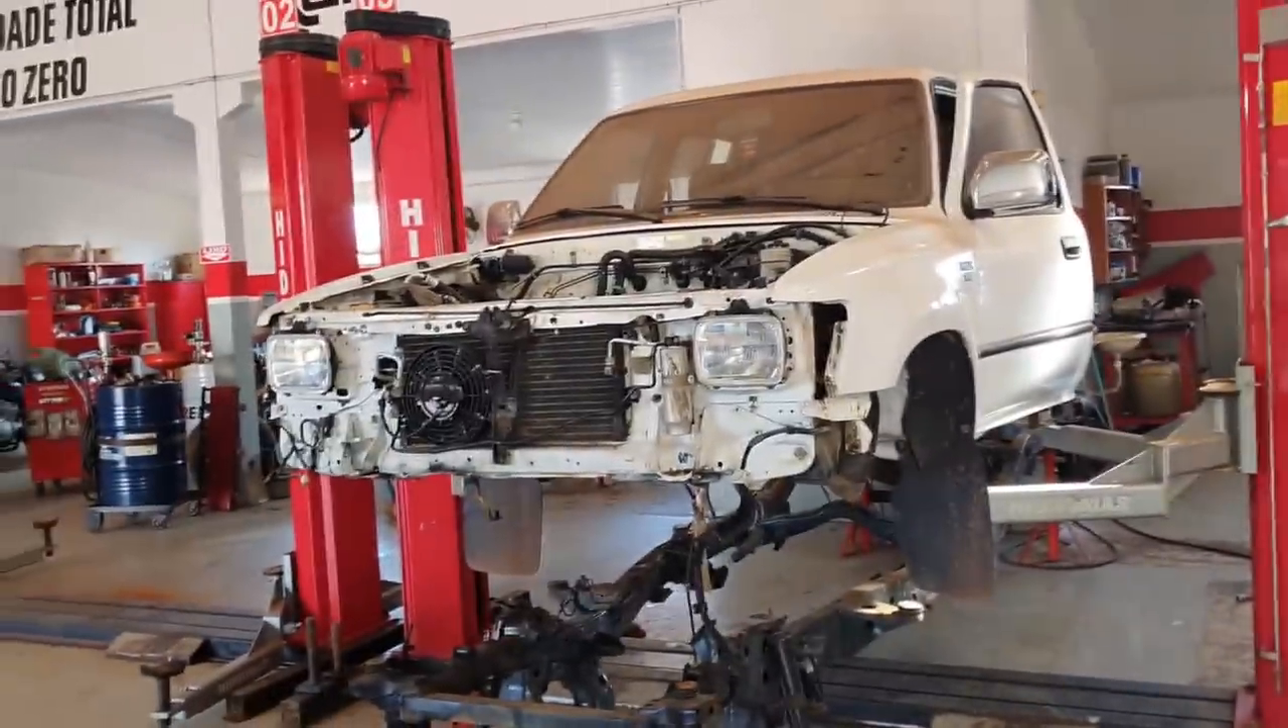A cabine já está solta. É assim que remove a cabine da caminhonete, viu?